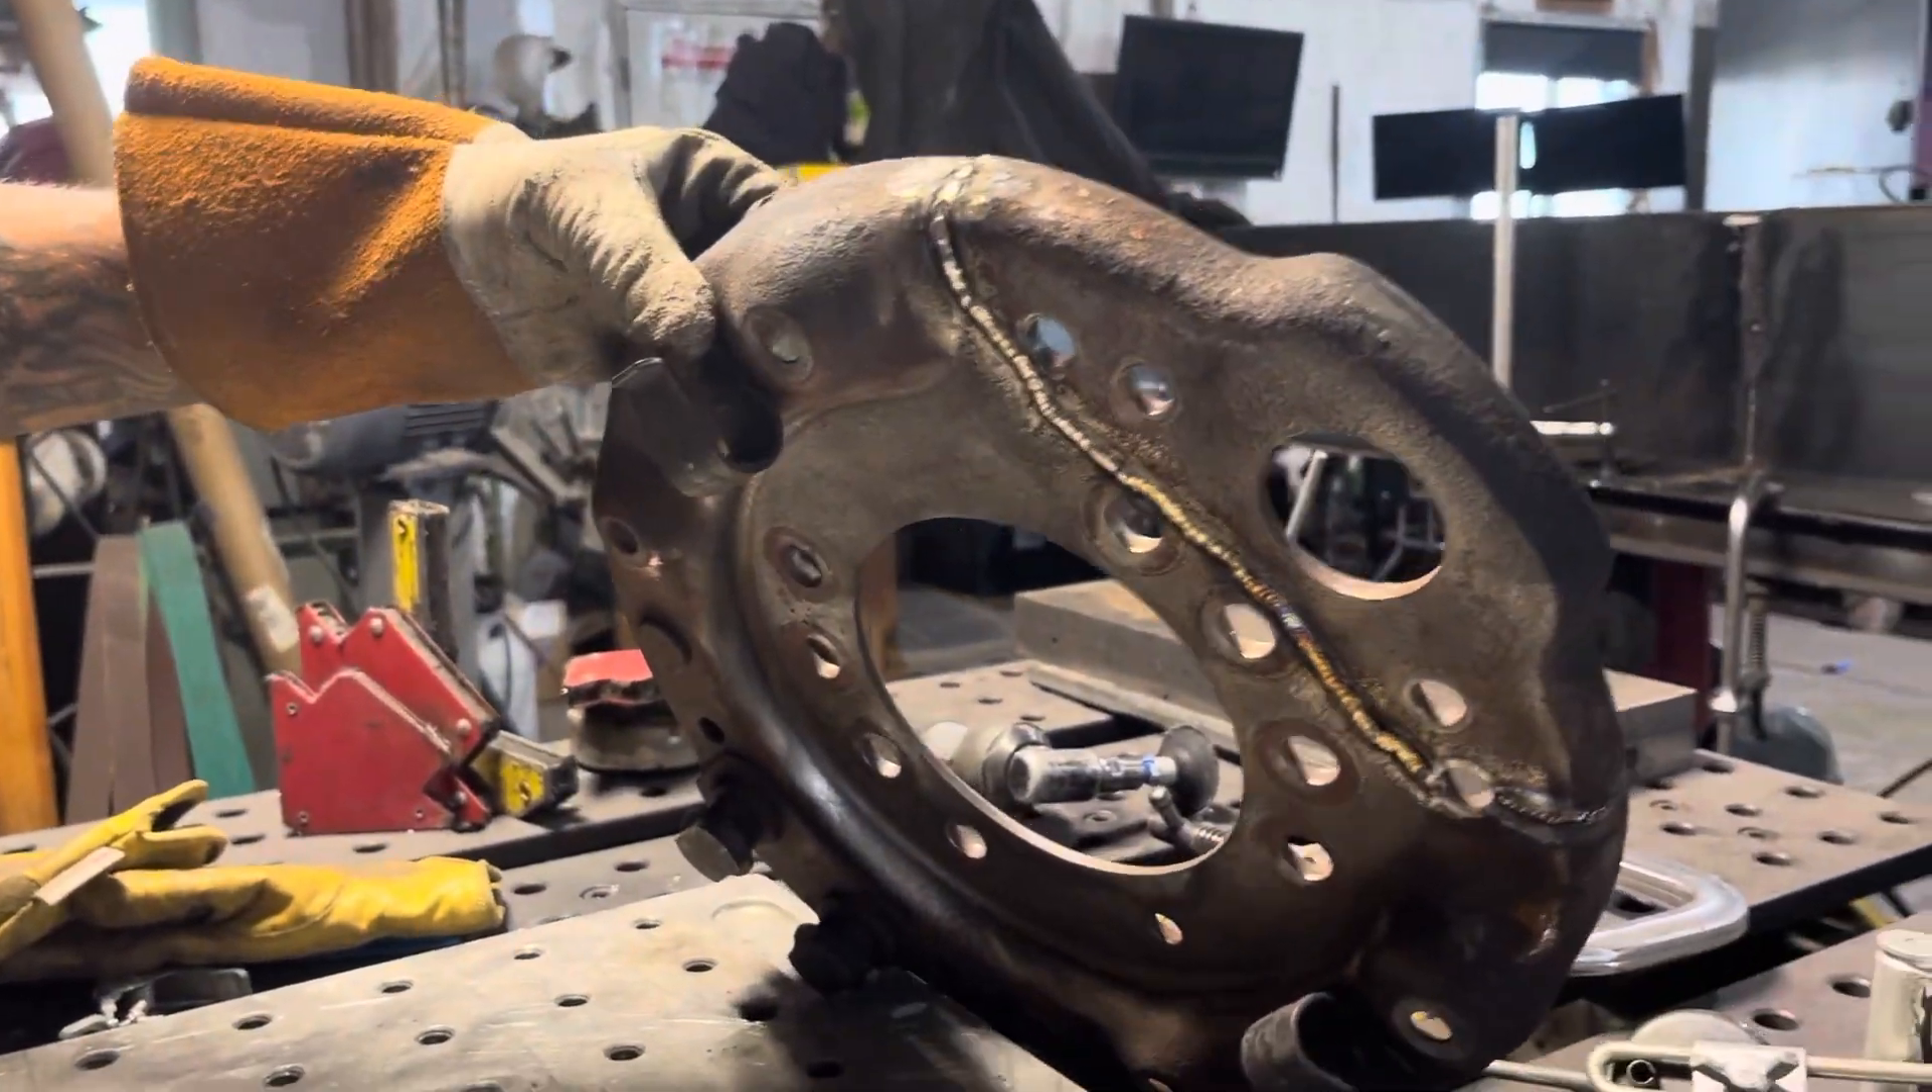I veed out the front side and I didn't think of making a video until after but I've already got the front side welded up.